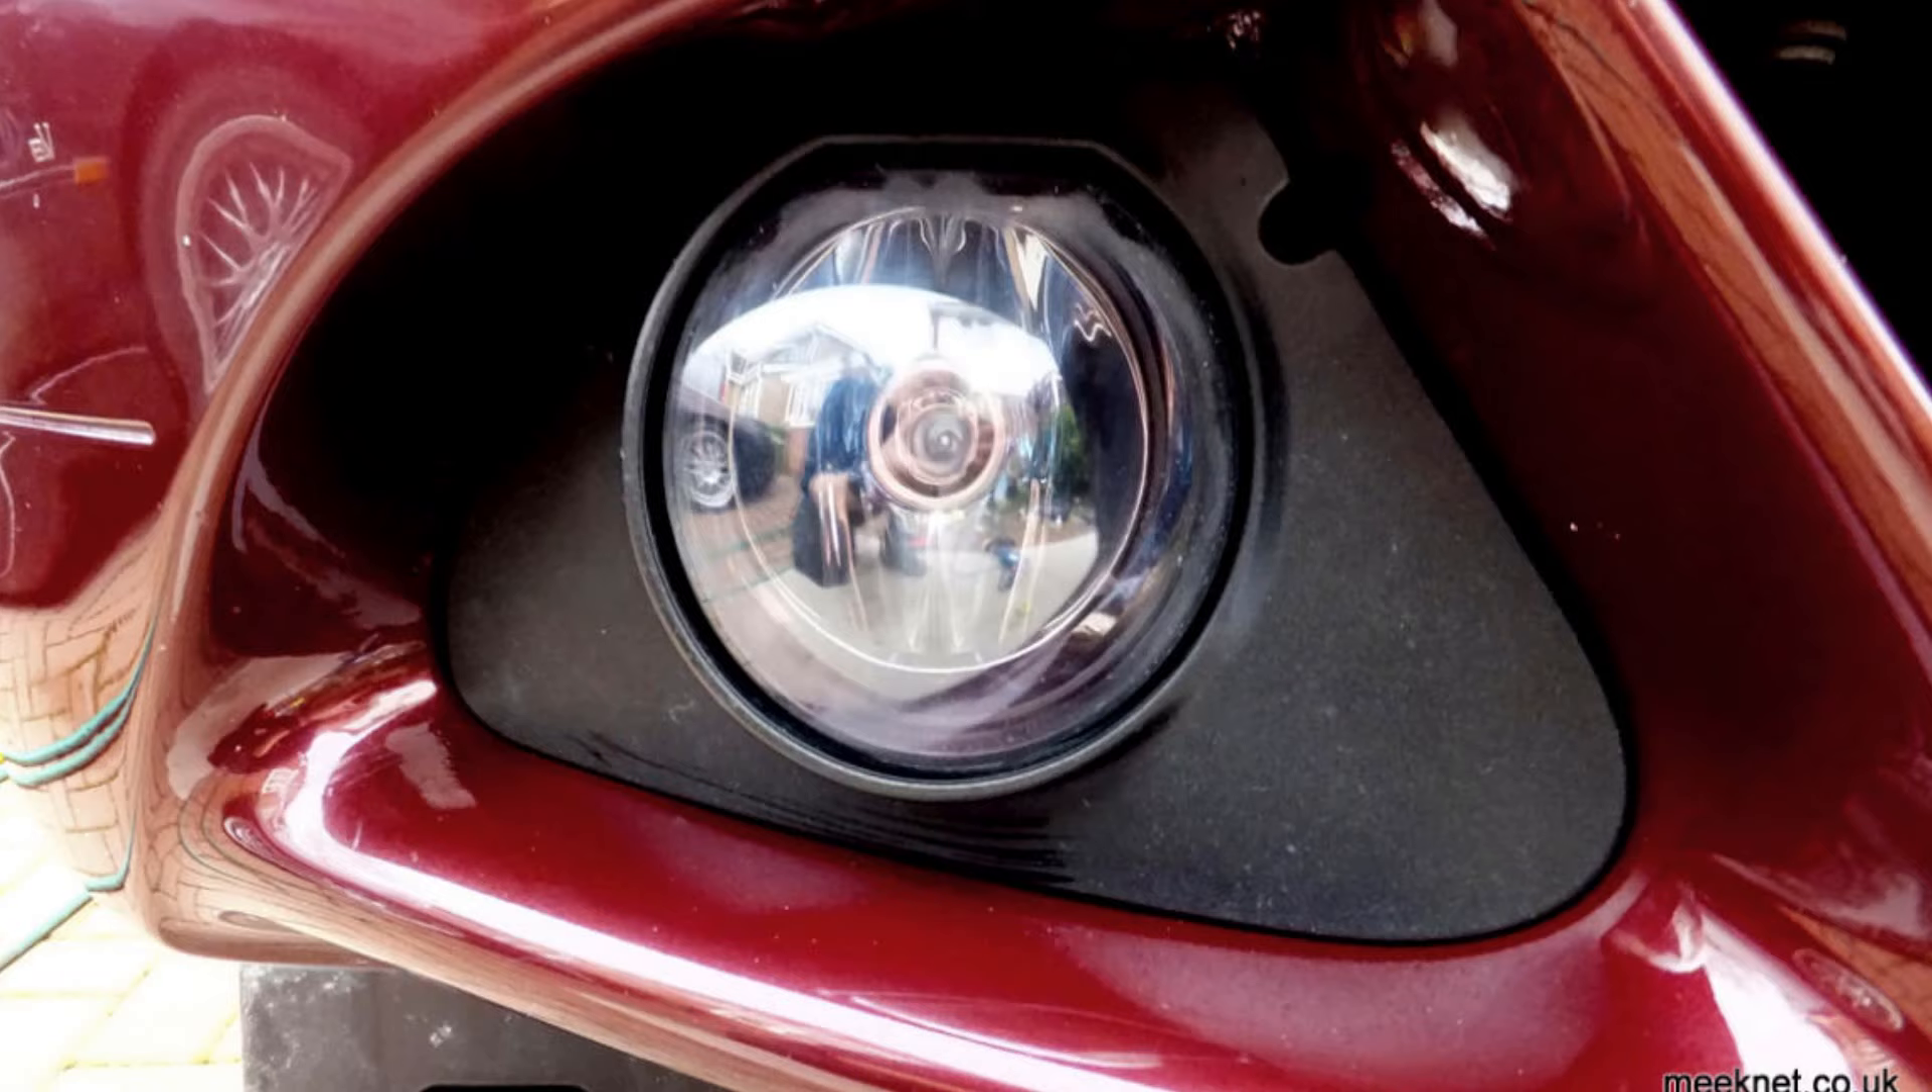I've put the black cover back on again.